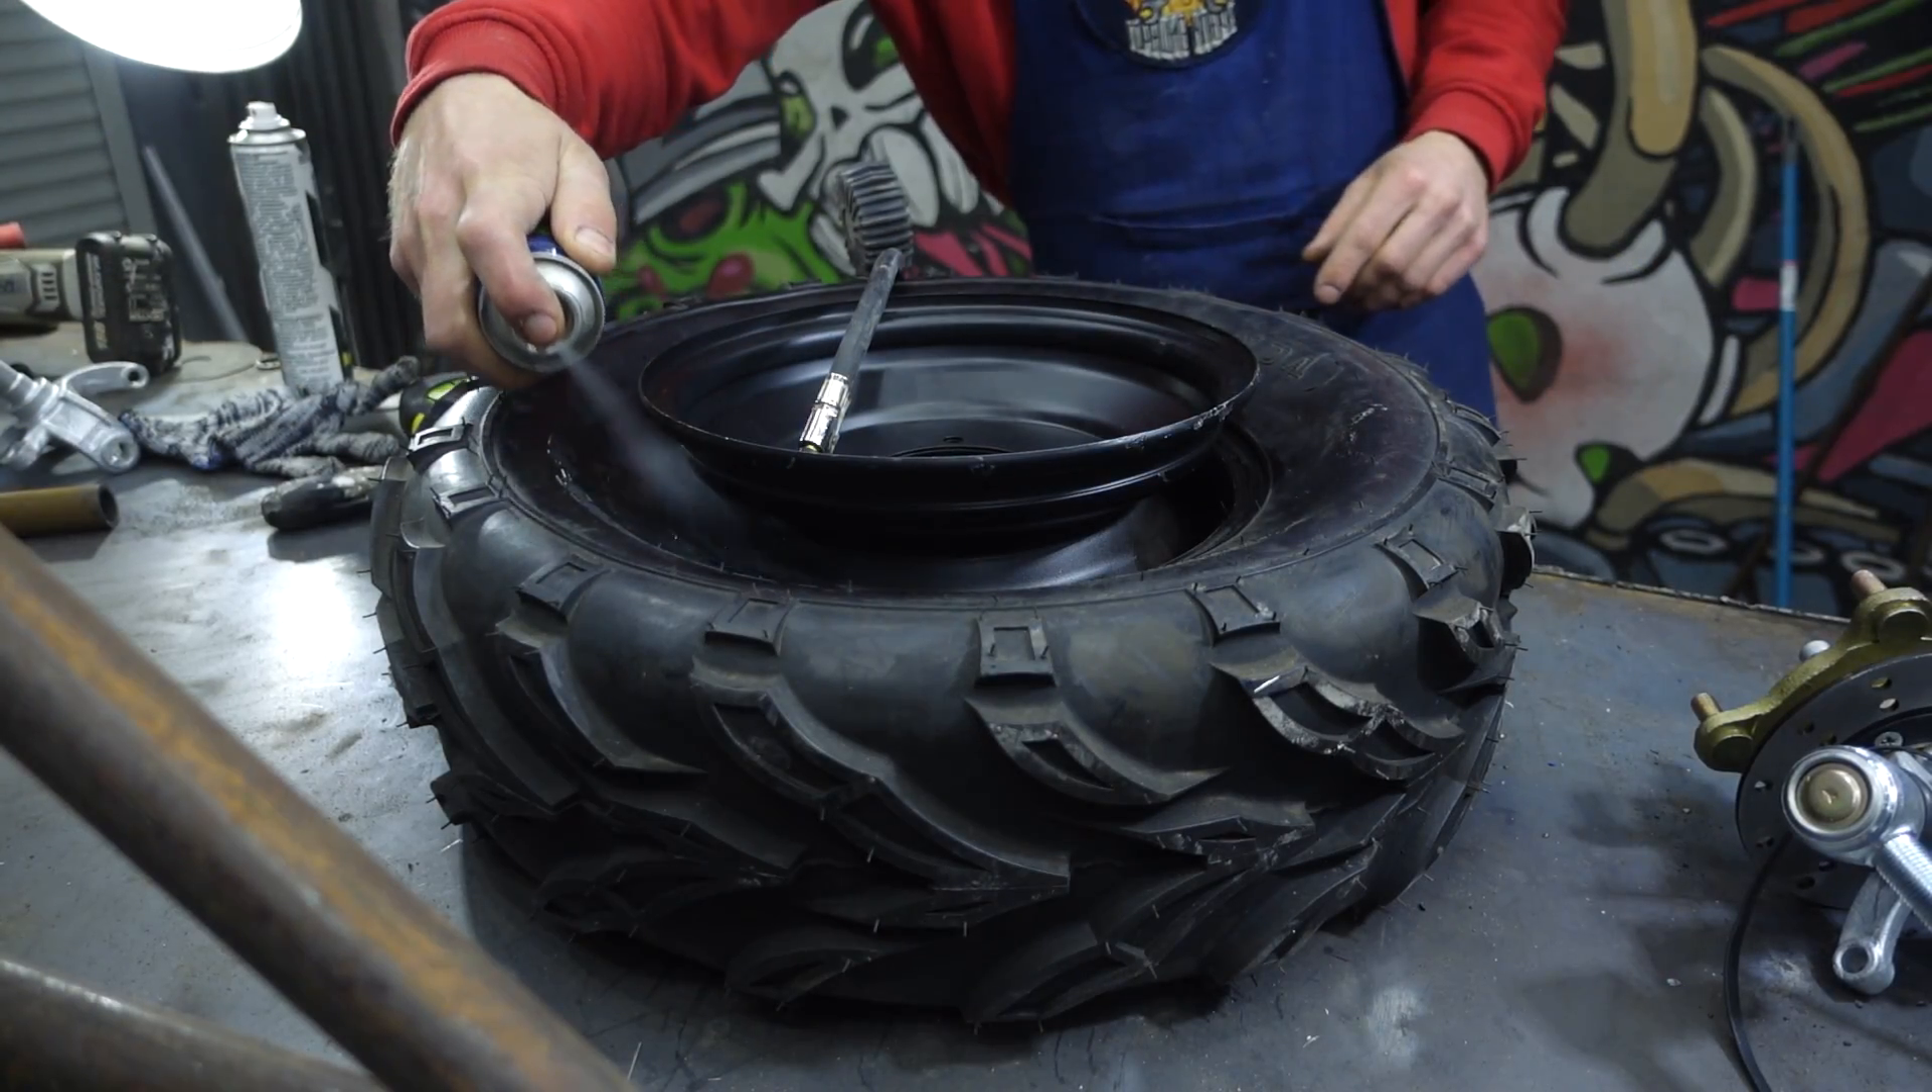Although tires and disc were from one set, the gap was very large.